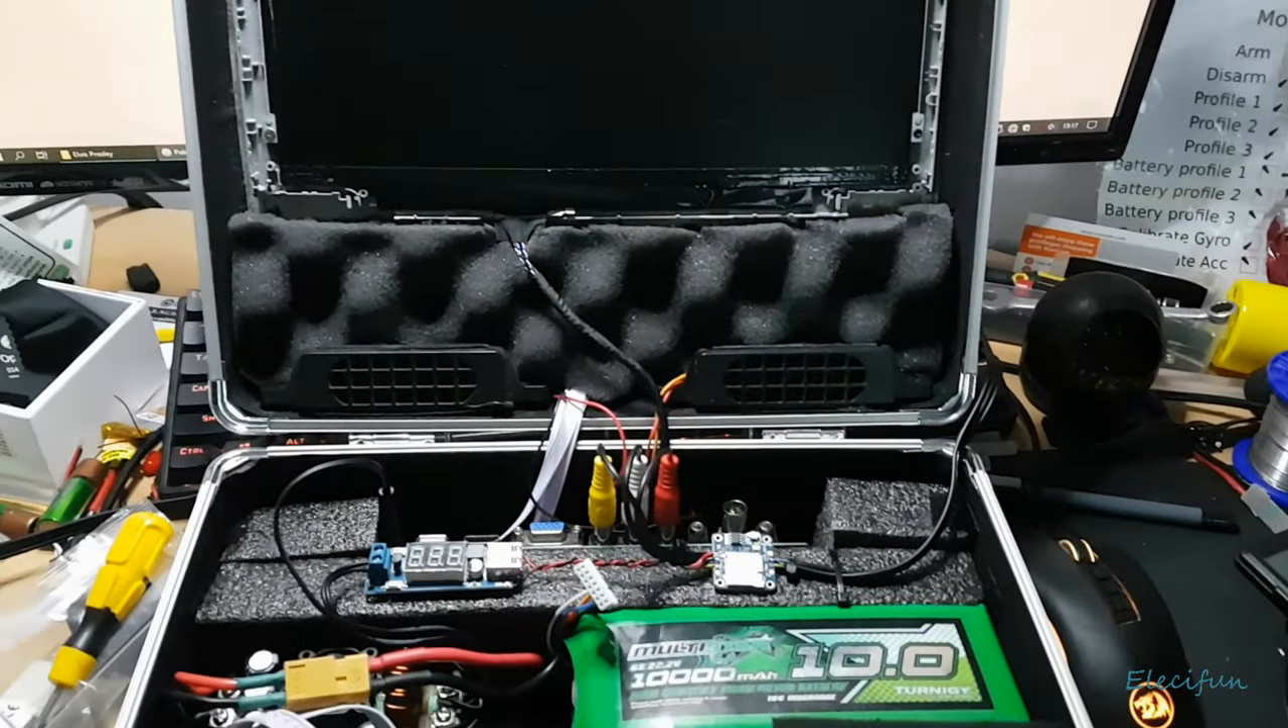The screen's all fit back in again.